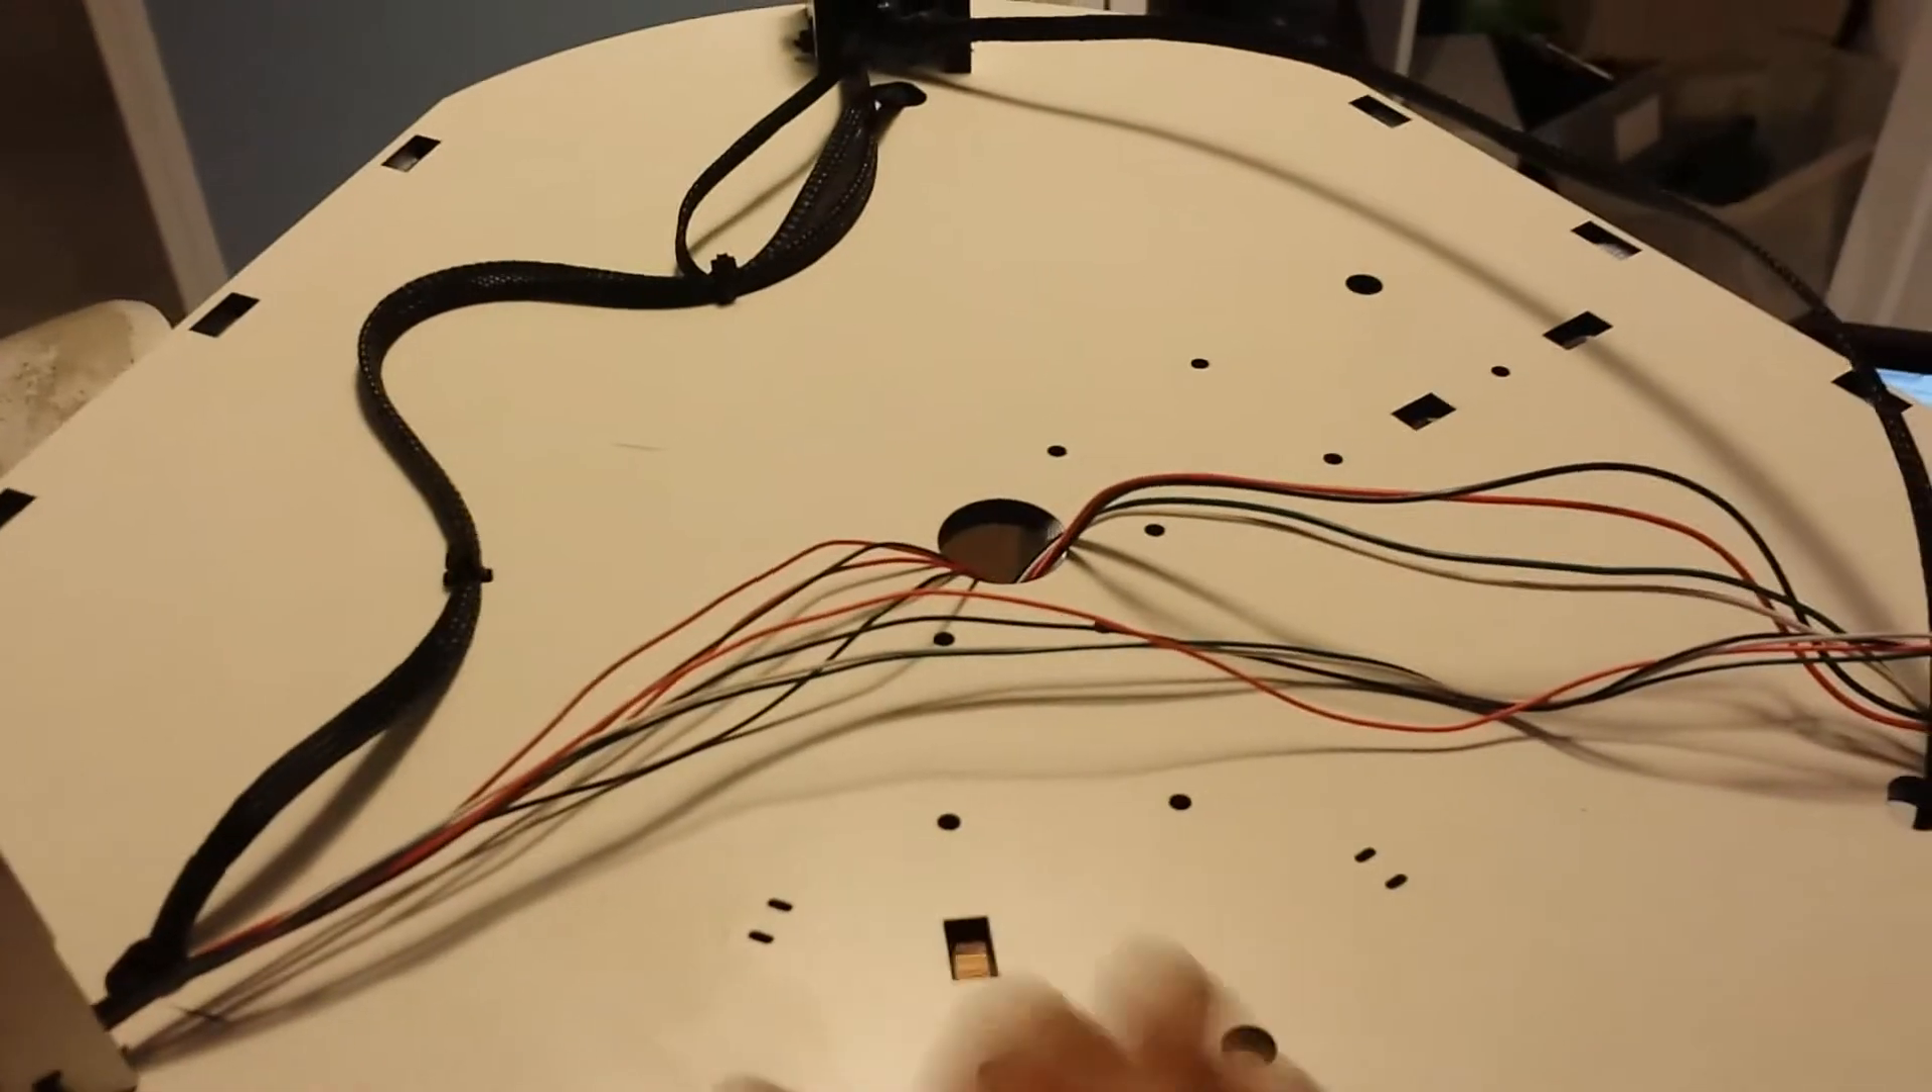So all the wires are routed now. We've got all the wires hanging down.